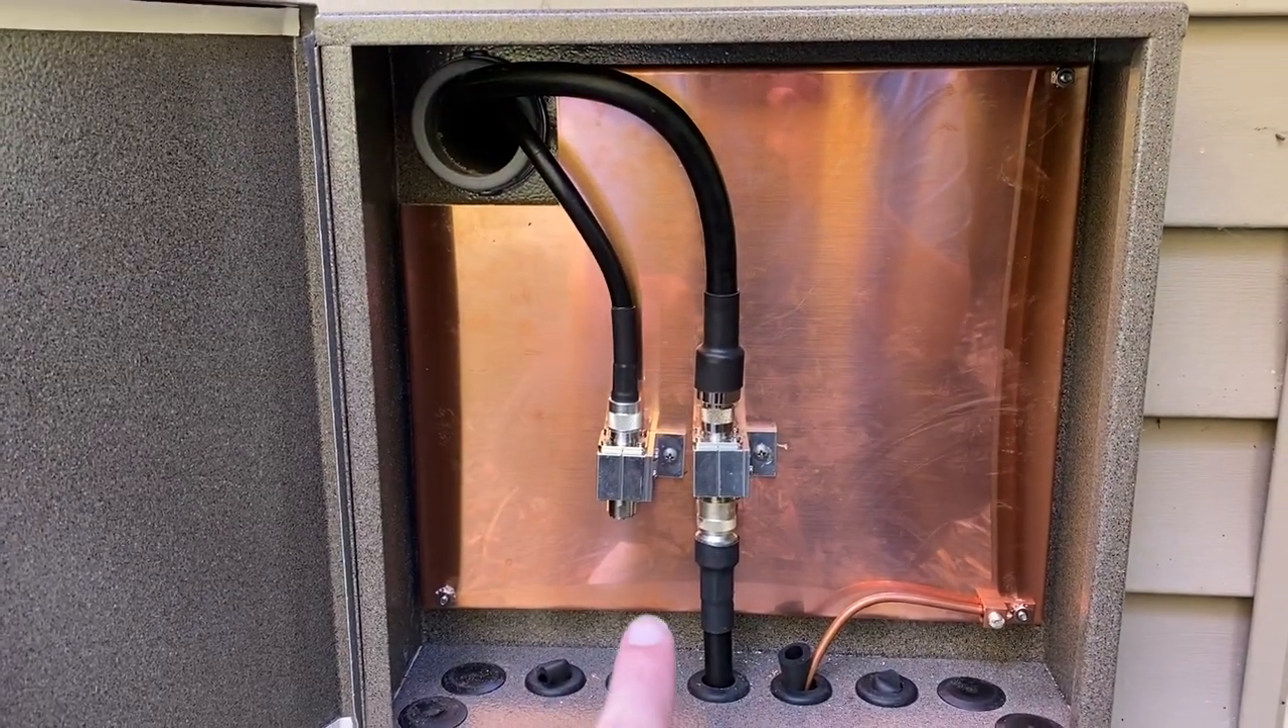Here on the left you'll notice we have a lightning arrestor with nothing on the bottom.